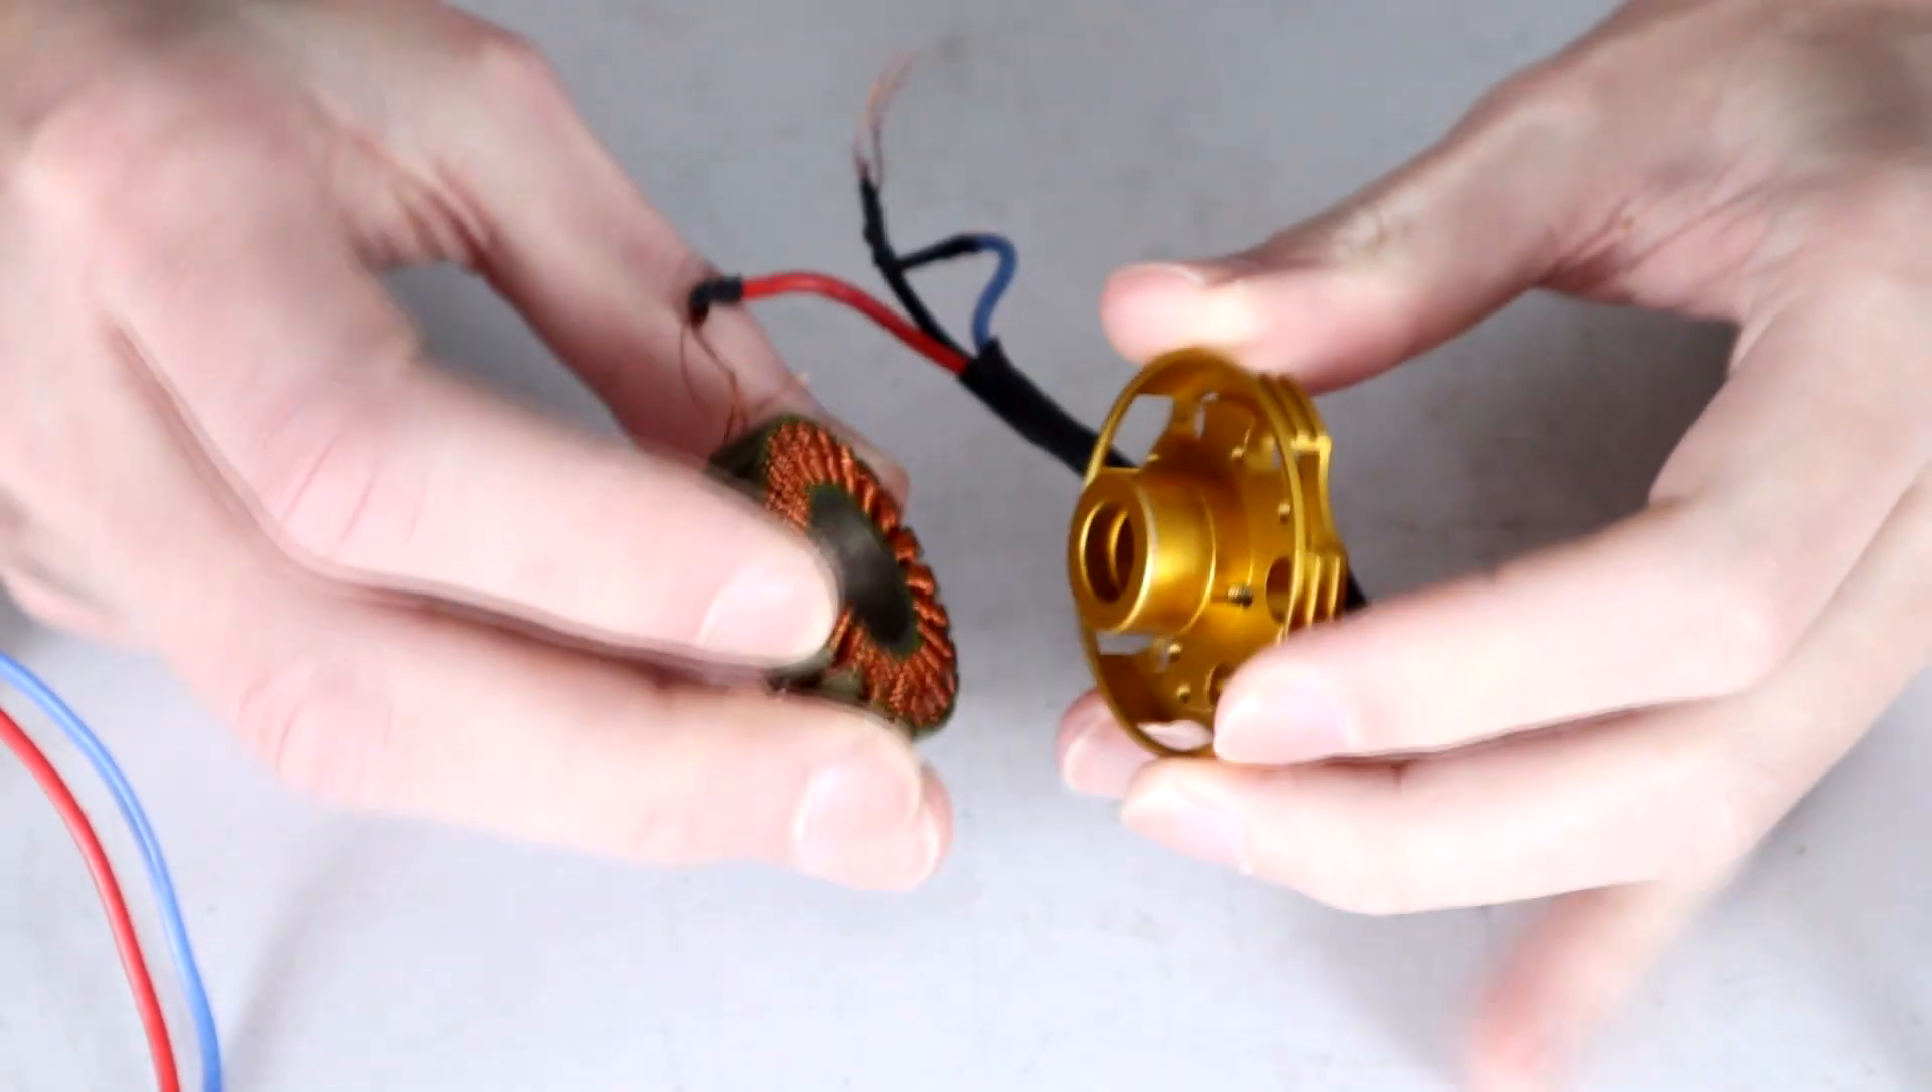There's uh one very obvious thing to look at here it's that this coil should be sitting in here and glued in place and yet it uh was not.